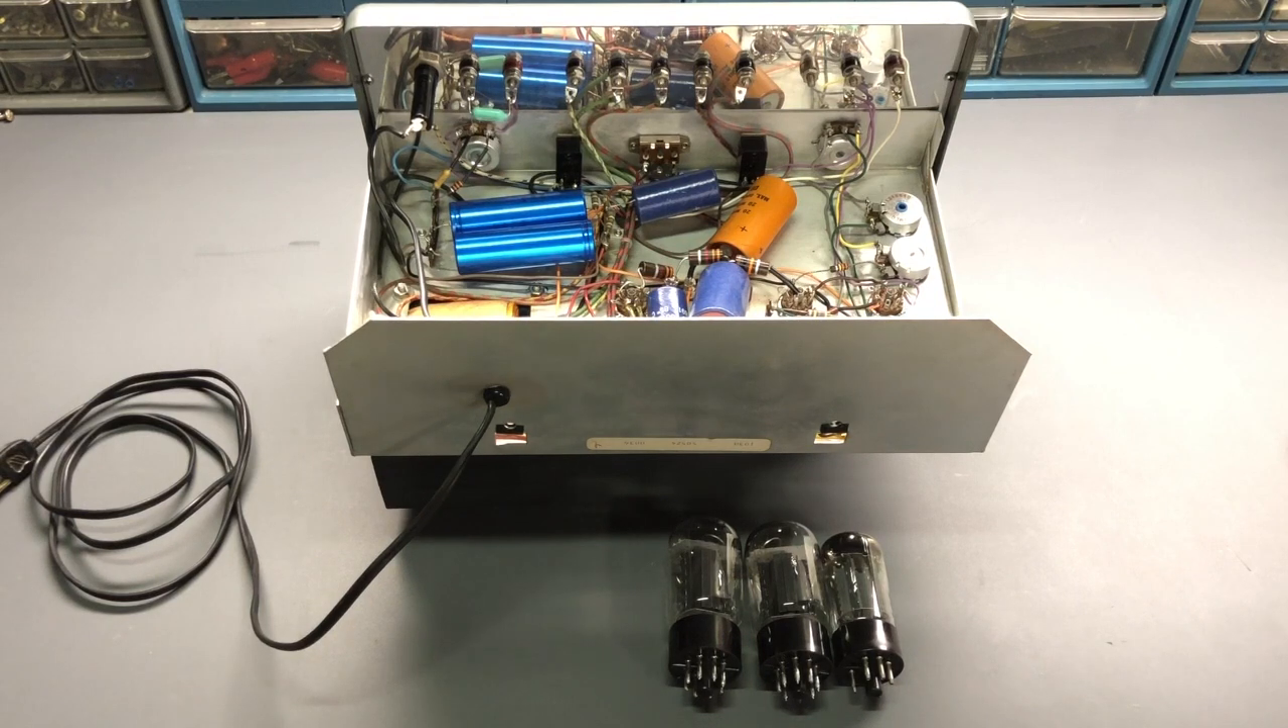So I have the two 6L6s and the 5AR4 Rectifier taken out.